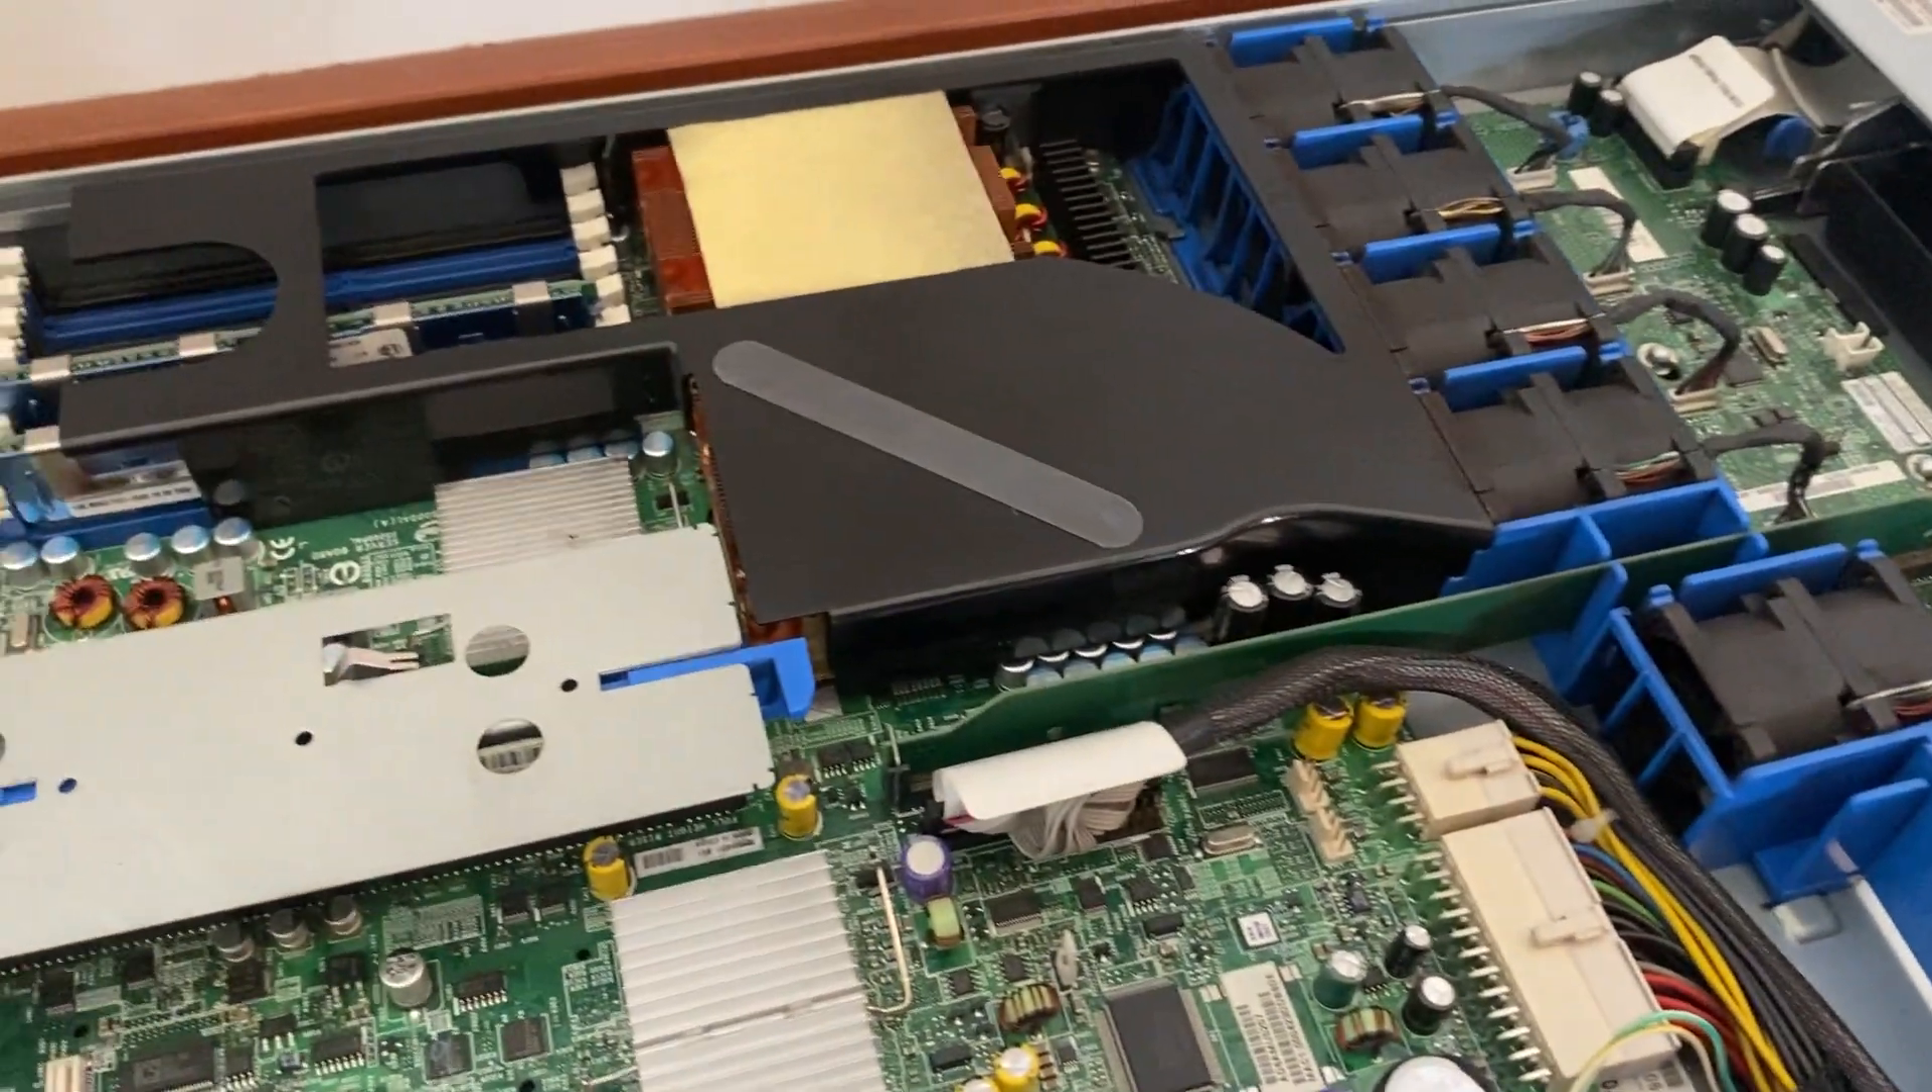So i've got the cover off and all i've got to do now is try to figure out how to get the shrouding off so i can access the ram.